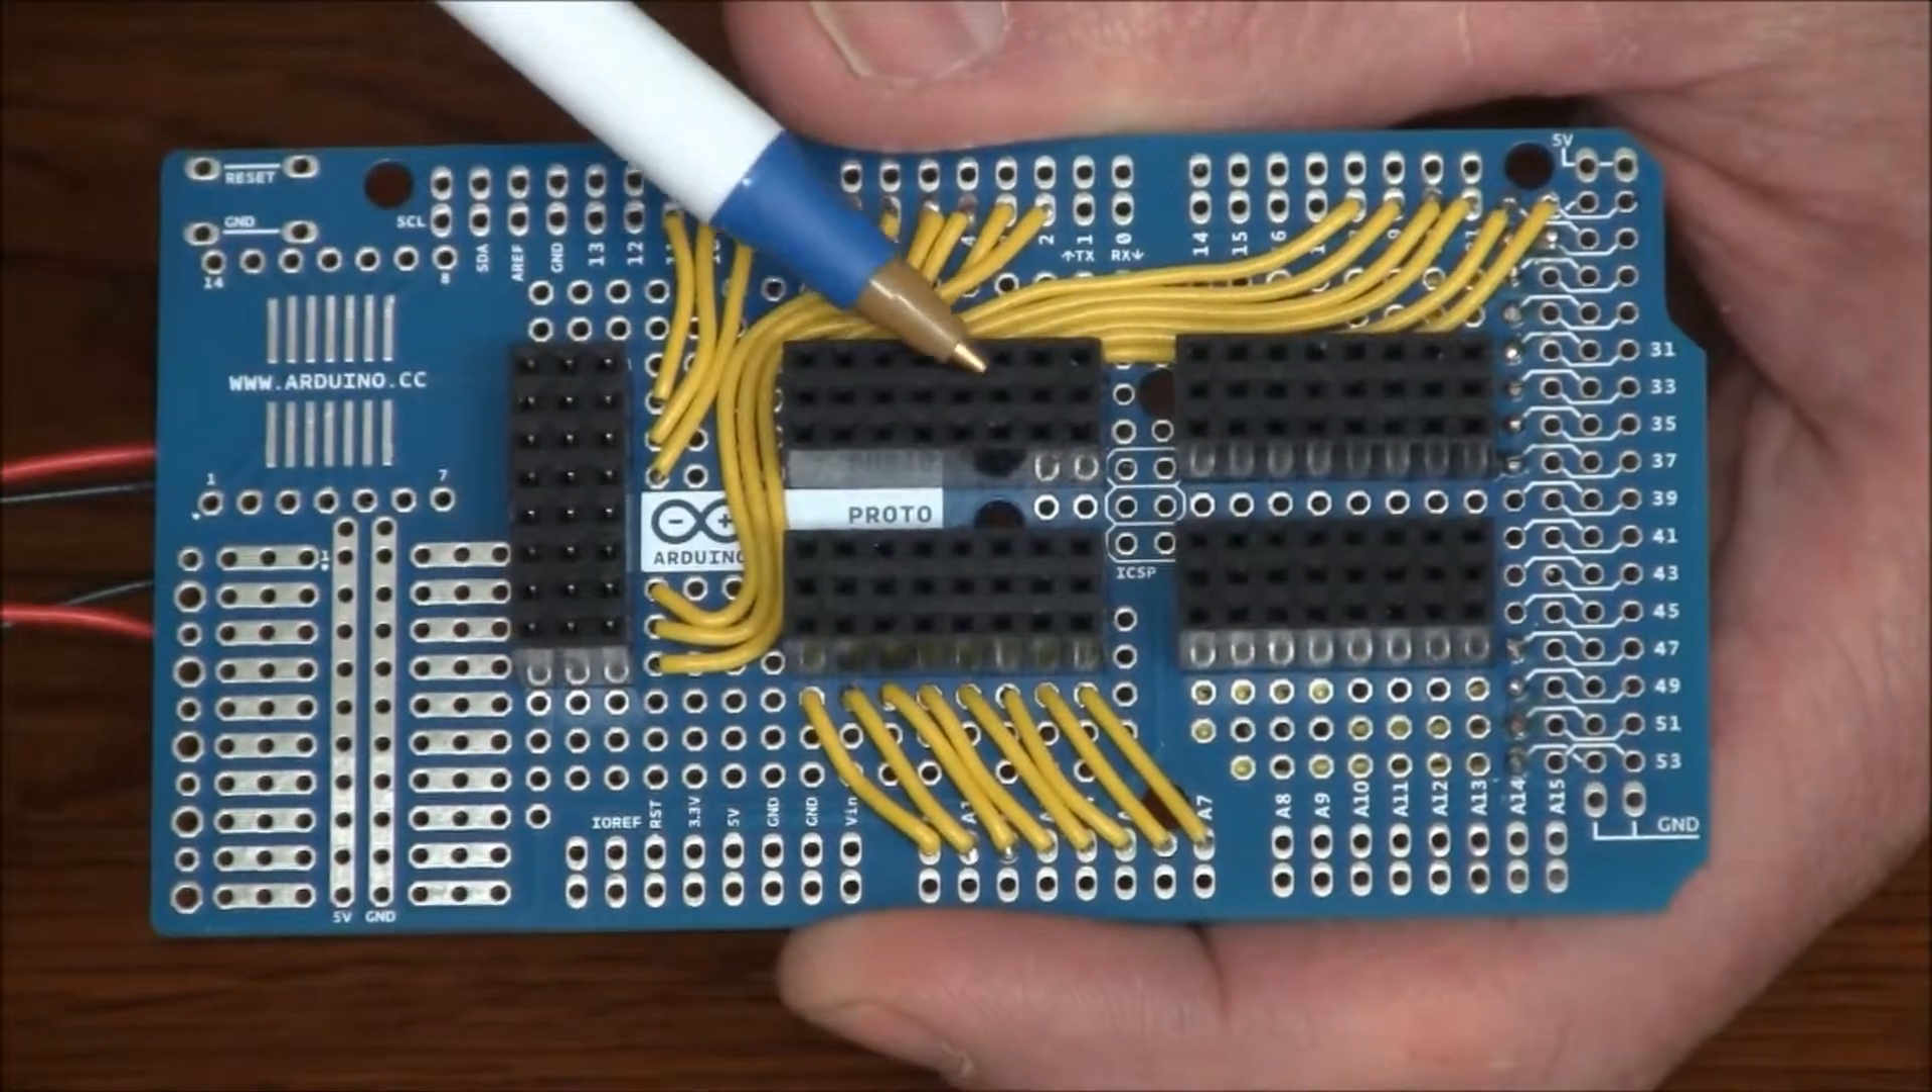So here's what I've got done so far. You can see I've got some of the connectors and wiring done.